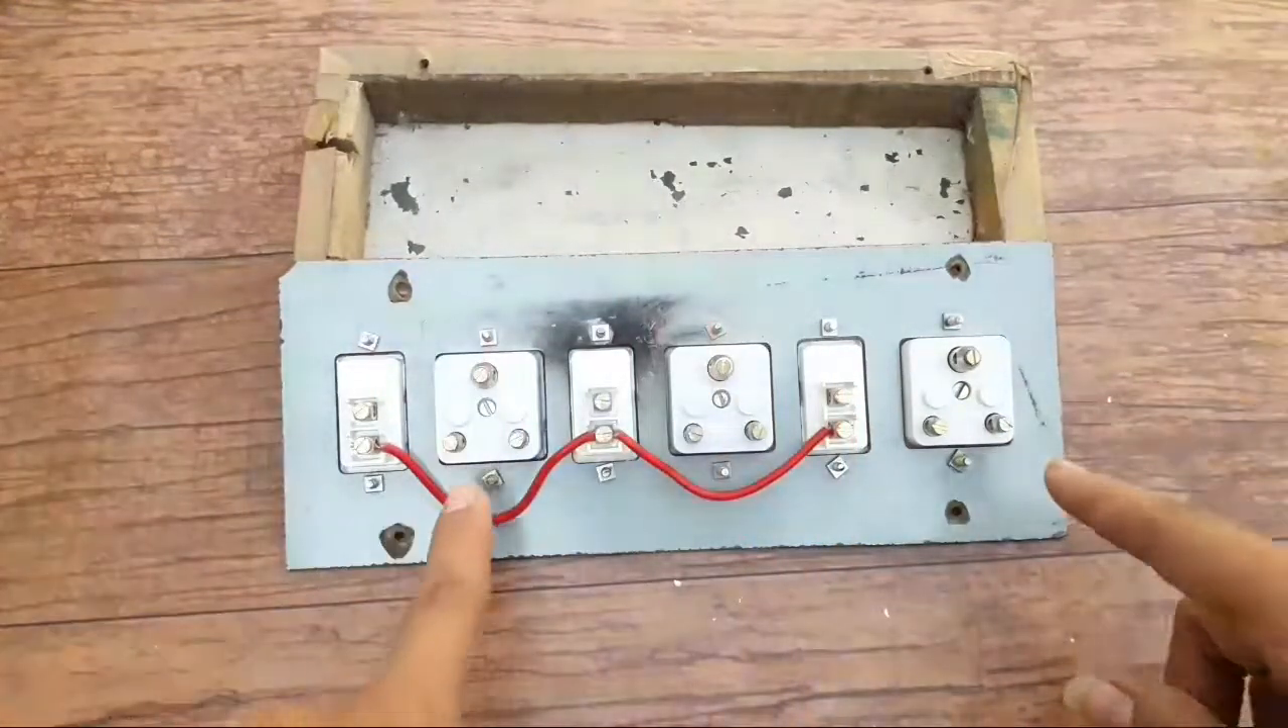देखिए स्विच के नीचे वाले तीनों पॉइंट्स पे हमने कोमन कर दिया है।